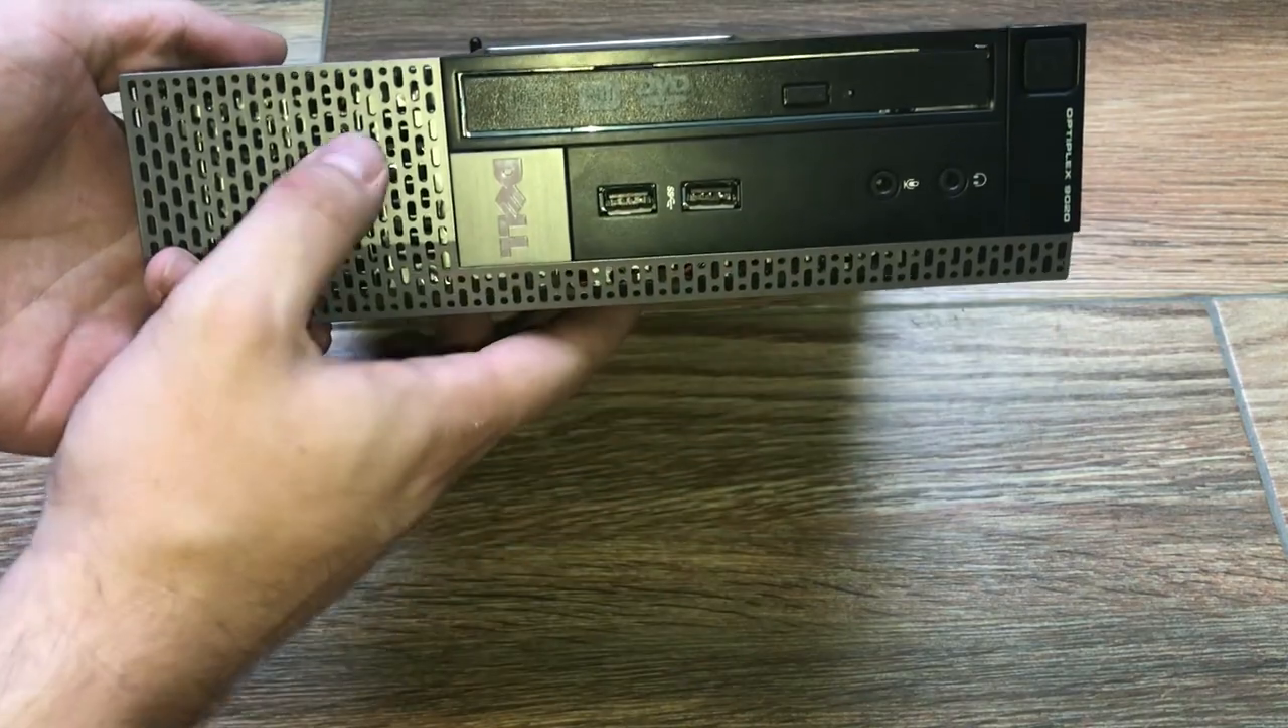Y hemos puesto lo que es el bisel. Ha costado un poco pero bueno.